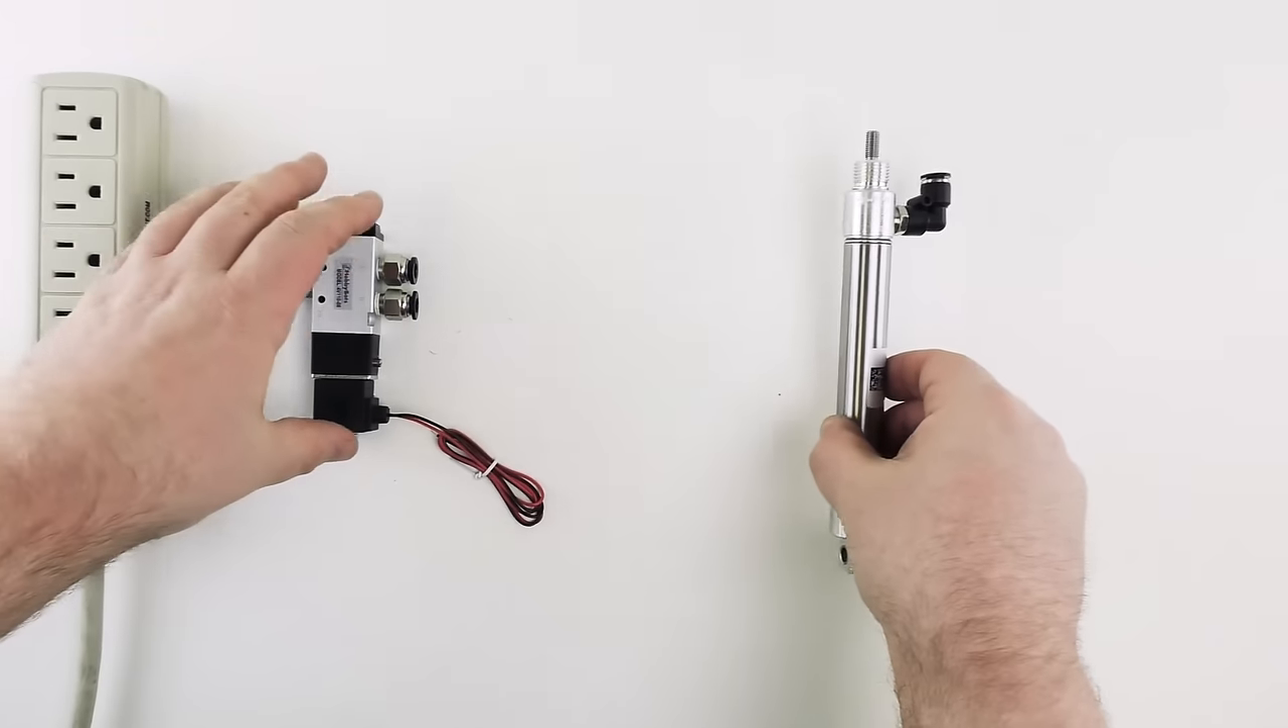Alright now we have our elbows installed into our cylinder. We have our fittings installed into our solenoid.